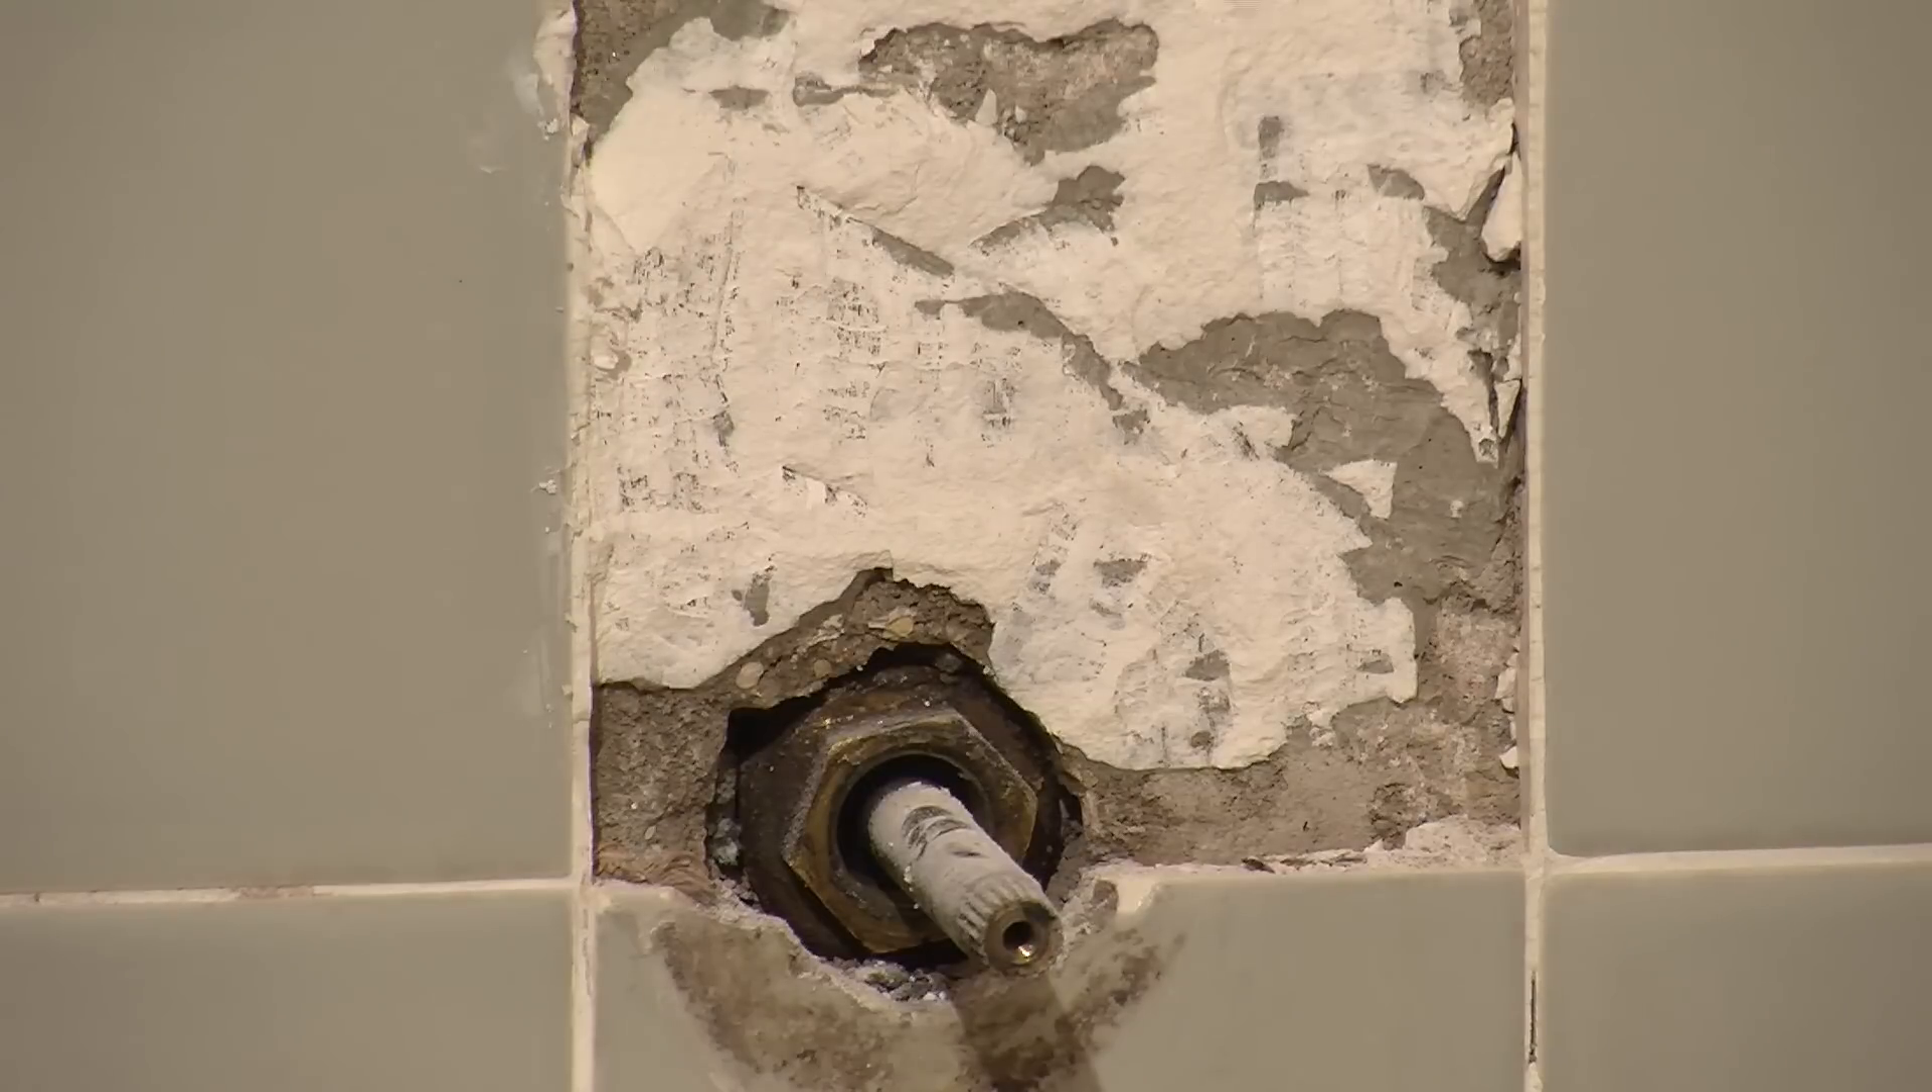After getting most of the tile removed, we're going to try to remove the rest of our backing.